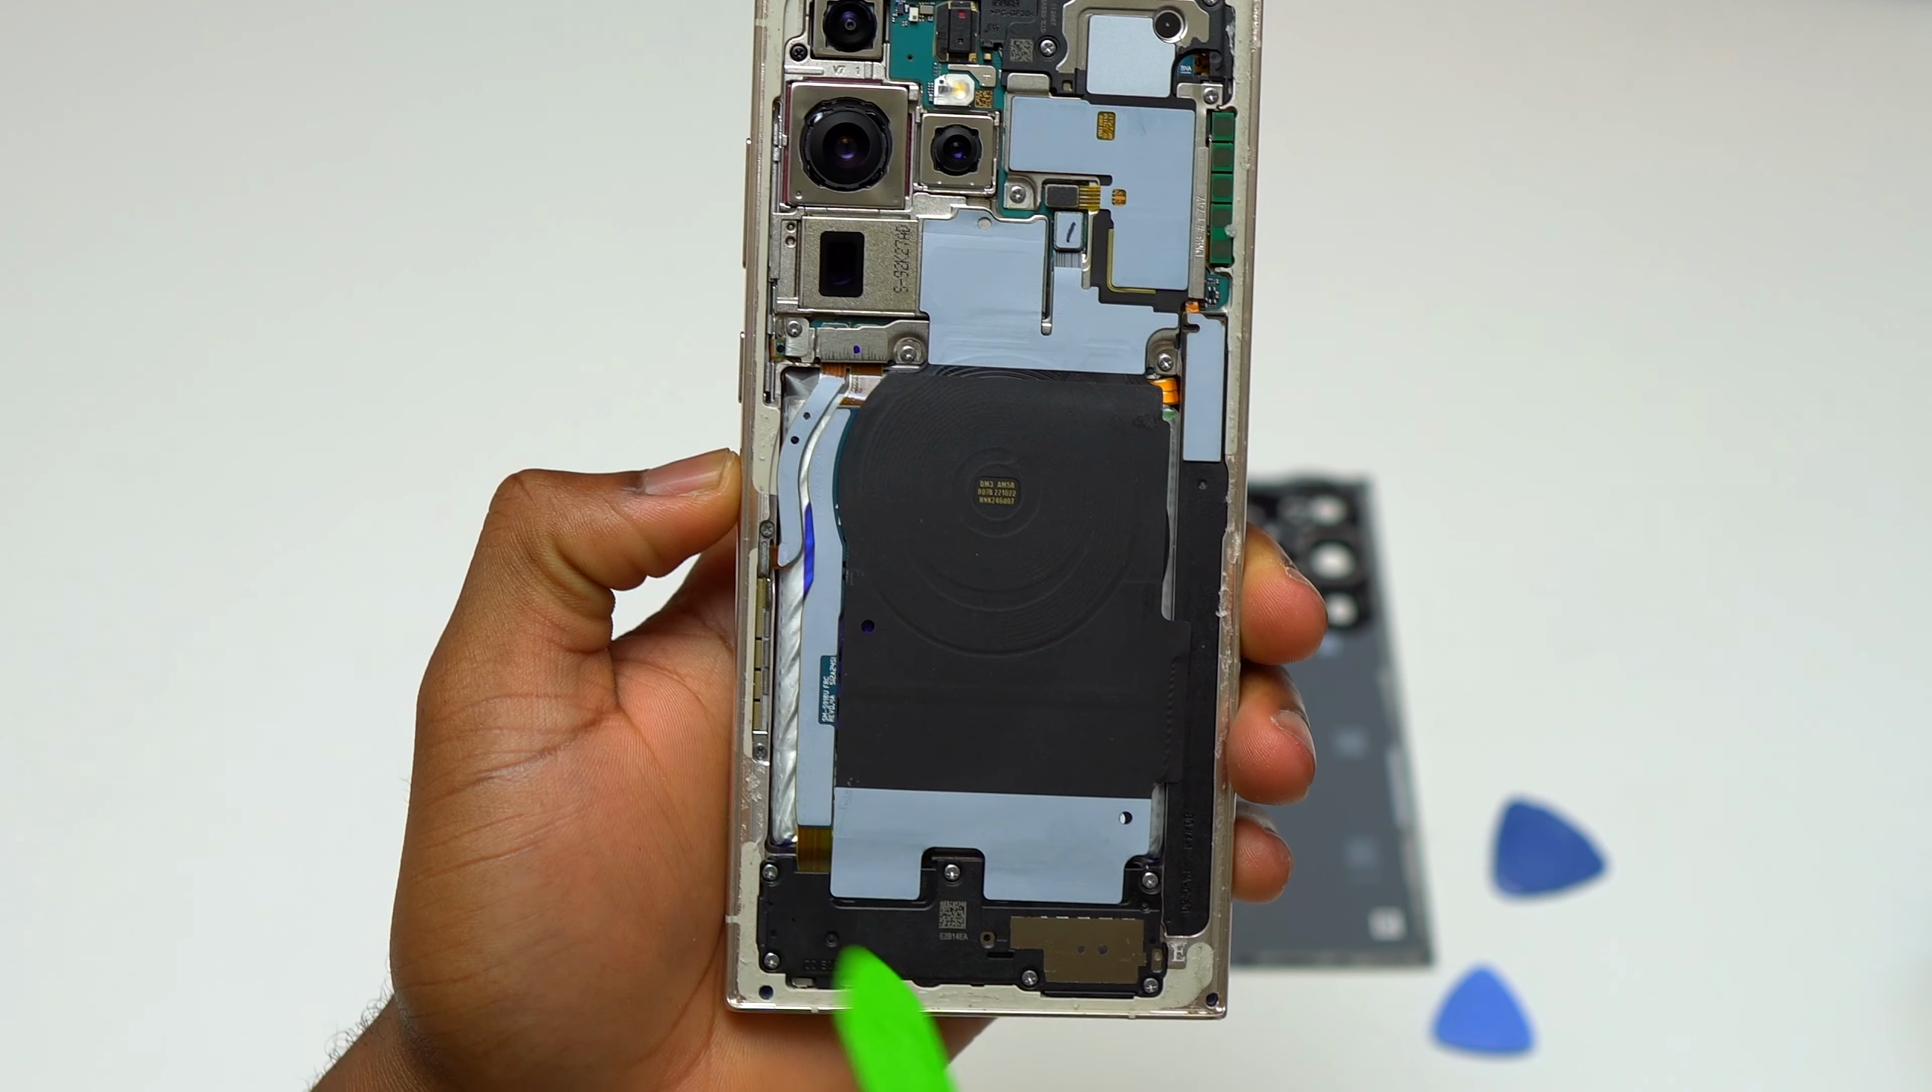So just like that, I have removed the back cover of the S23 Ultra and I can reuse it later in order to seal the back.